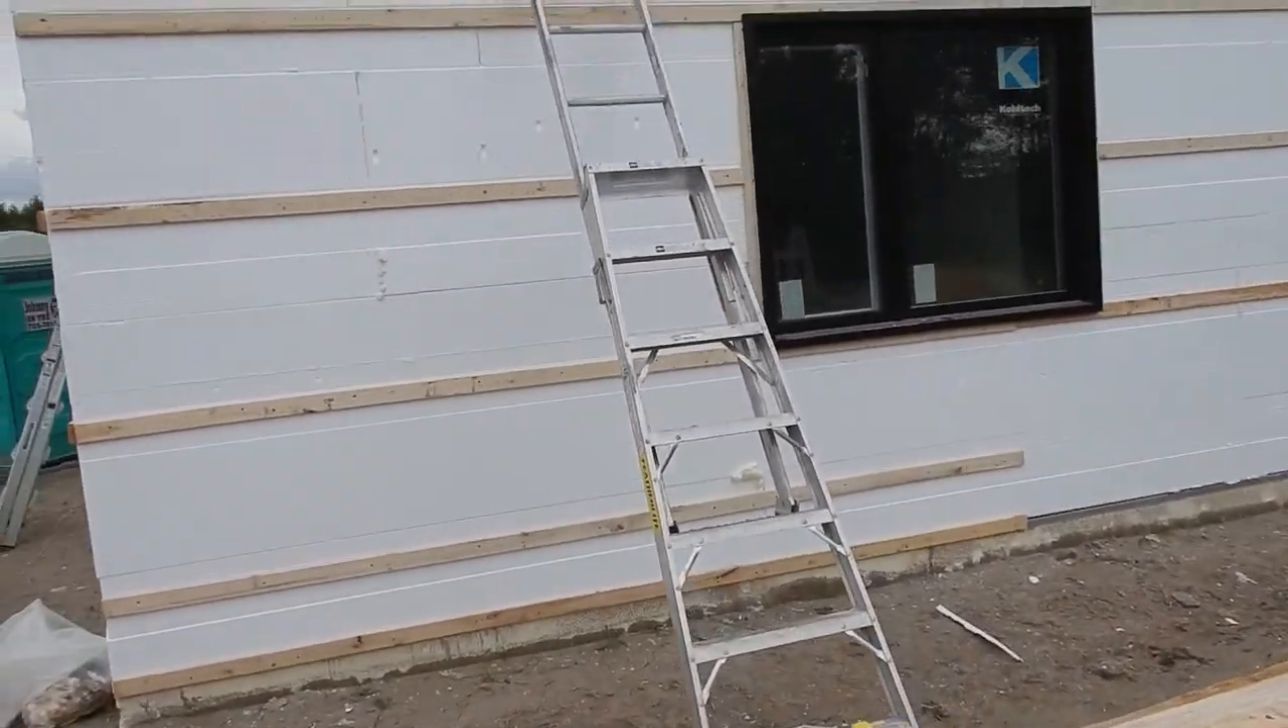Oh, they've also started putting the strapping on for the metal siding. That'll come later.